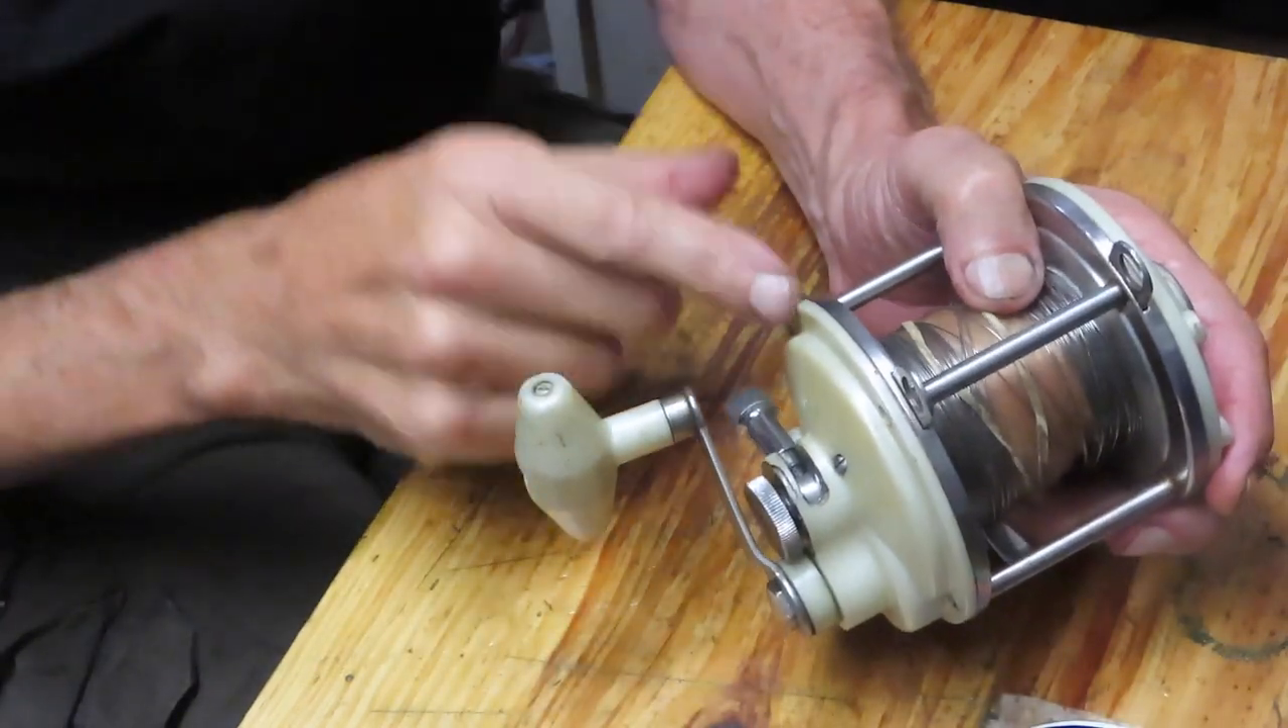Here's a quick editing note. You'll see the reel is reassembled.